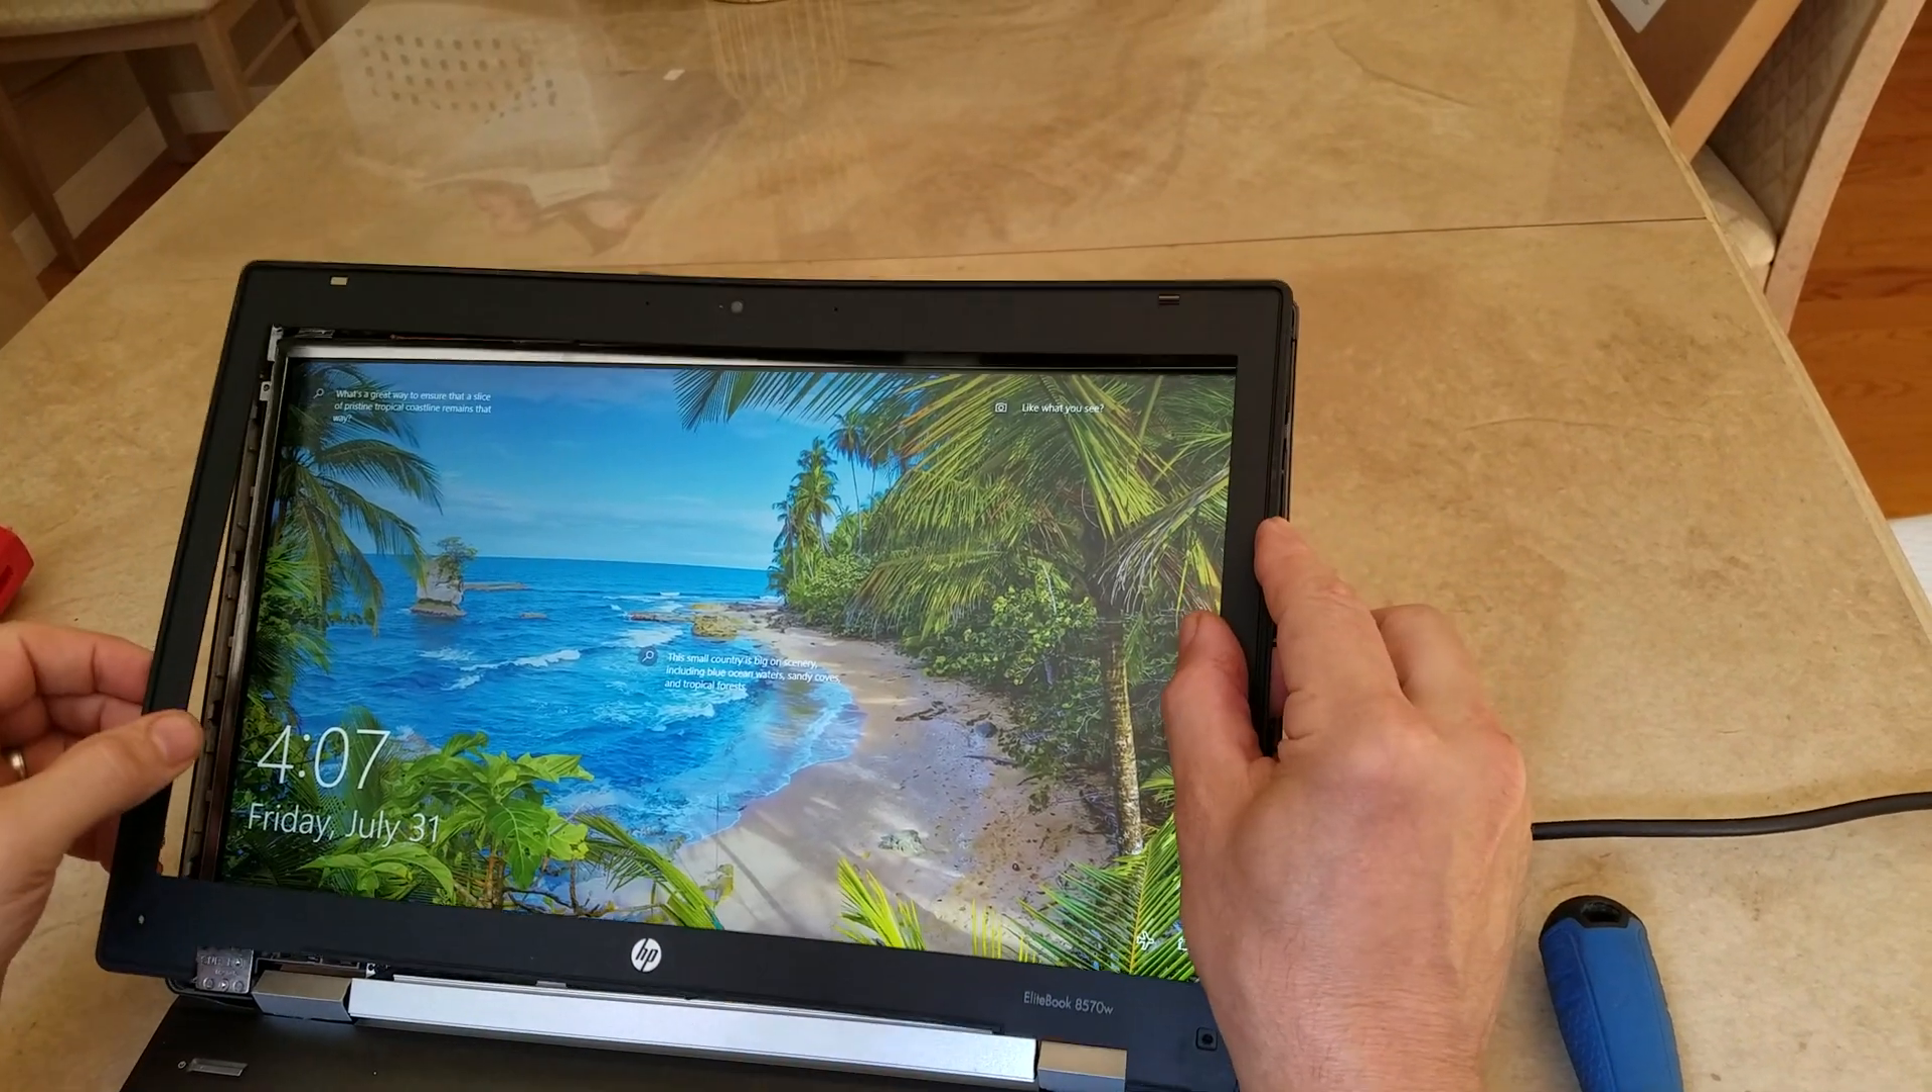There's a beautiful new screen. And all you have left at this point is the bezel back on.